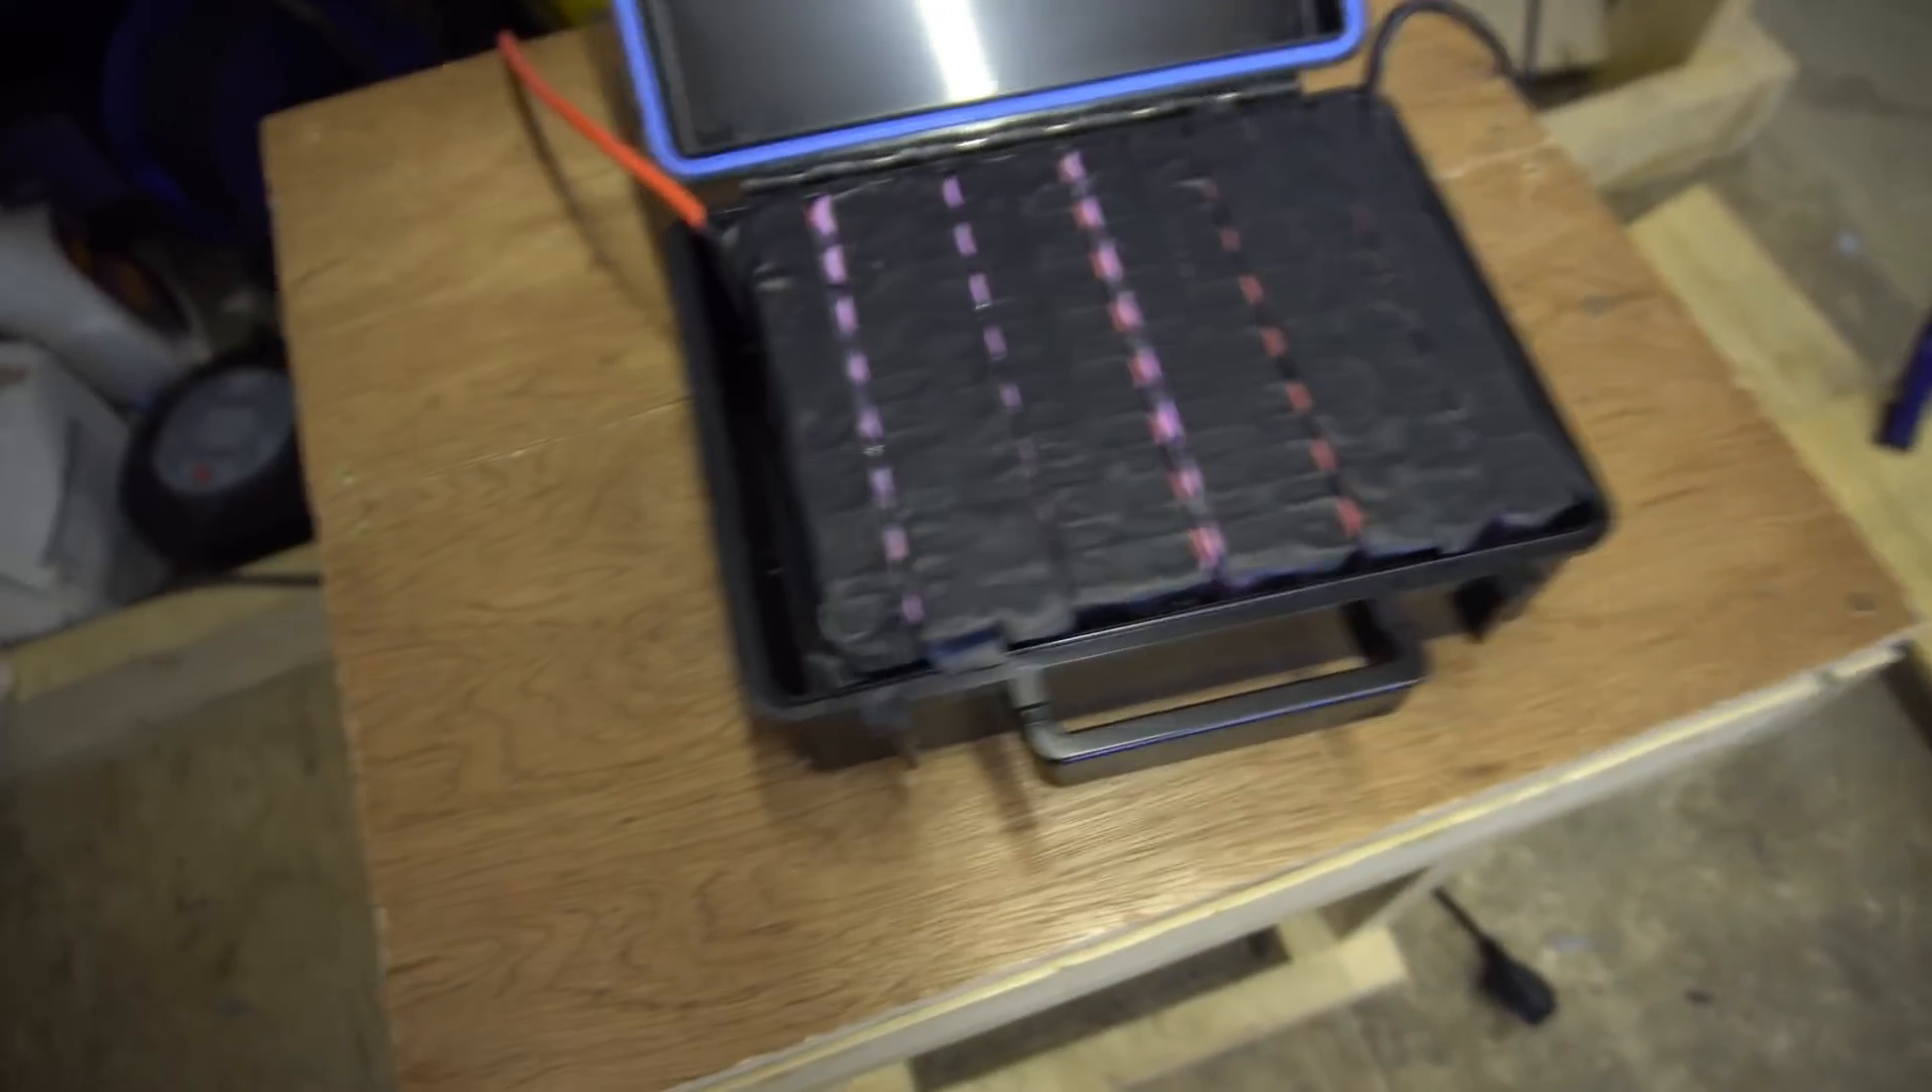I've just double checked that the pack actually does fit into my enclosure and as you can see there's not a lot of room.